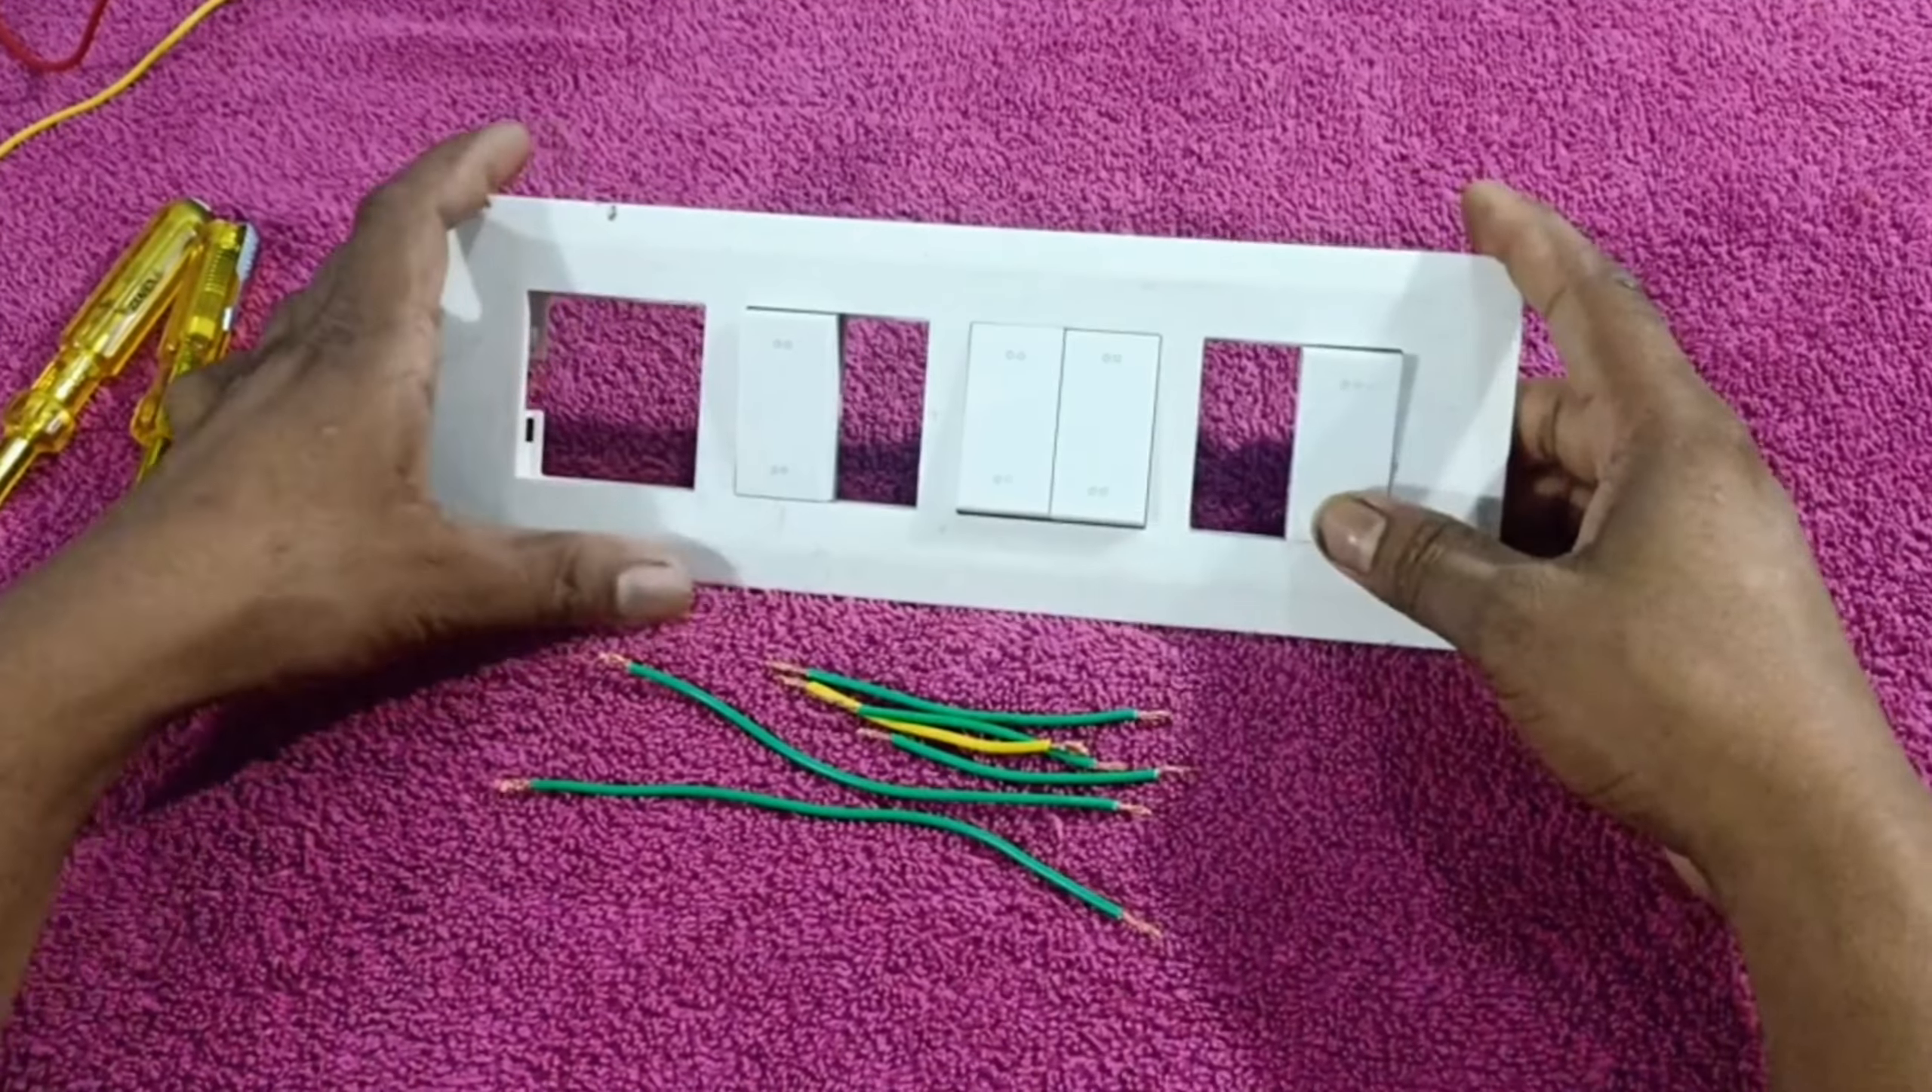तो जैसा कि दोस्तों चारो स्विच को इसे फिटिंग कर लिये हैं।